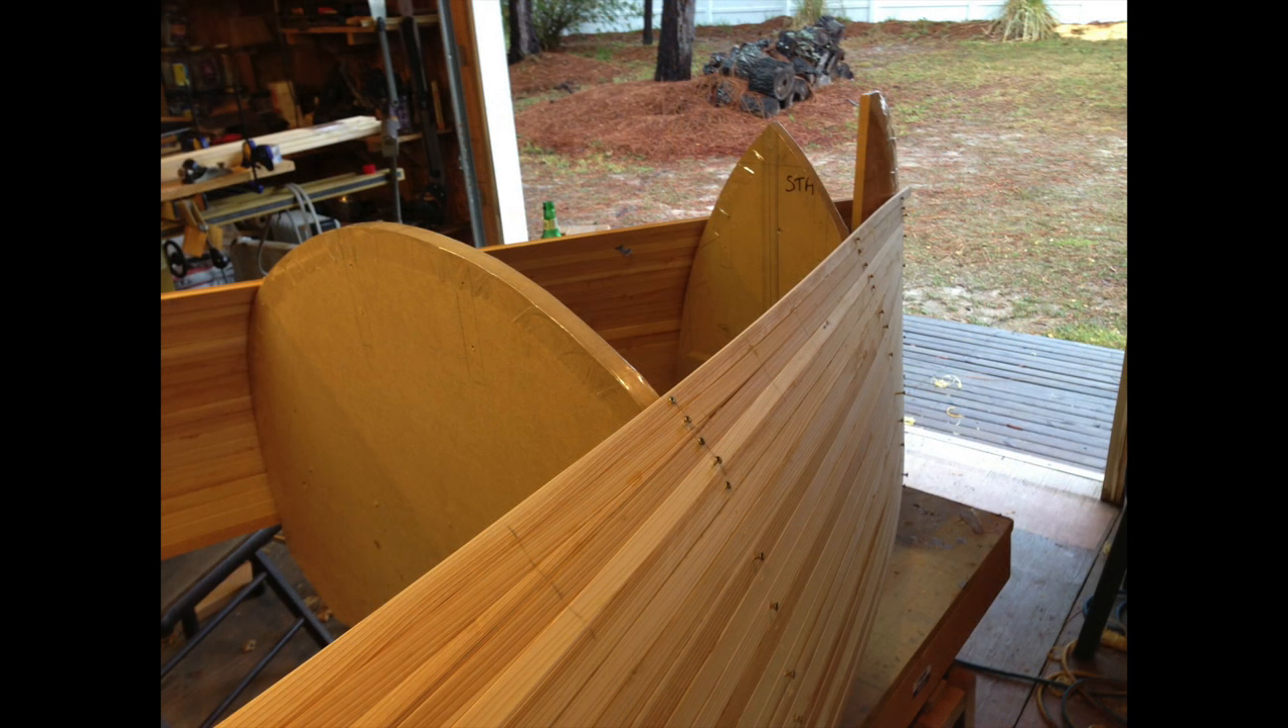And slowly here, plank by plank, it's starting to take shape as we work our way towards the center of the bottom.